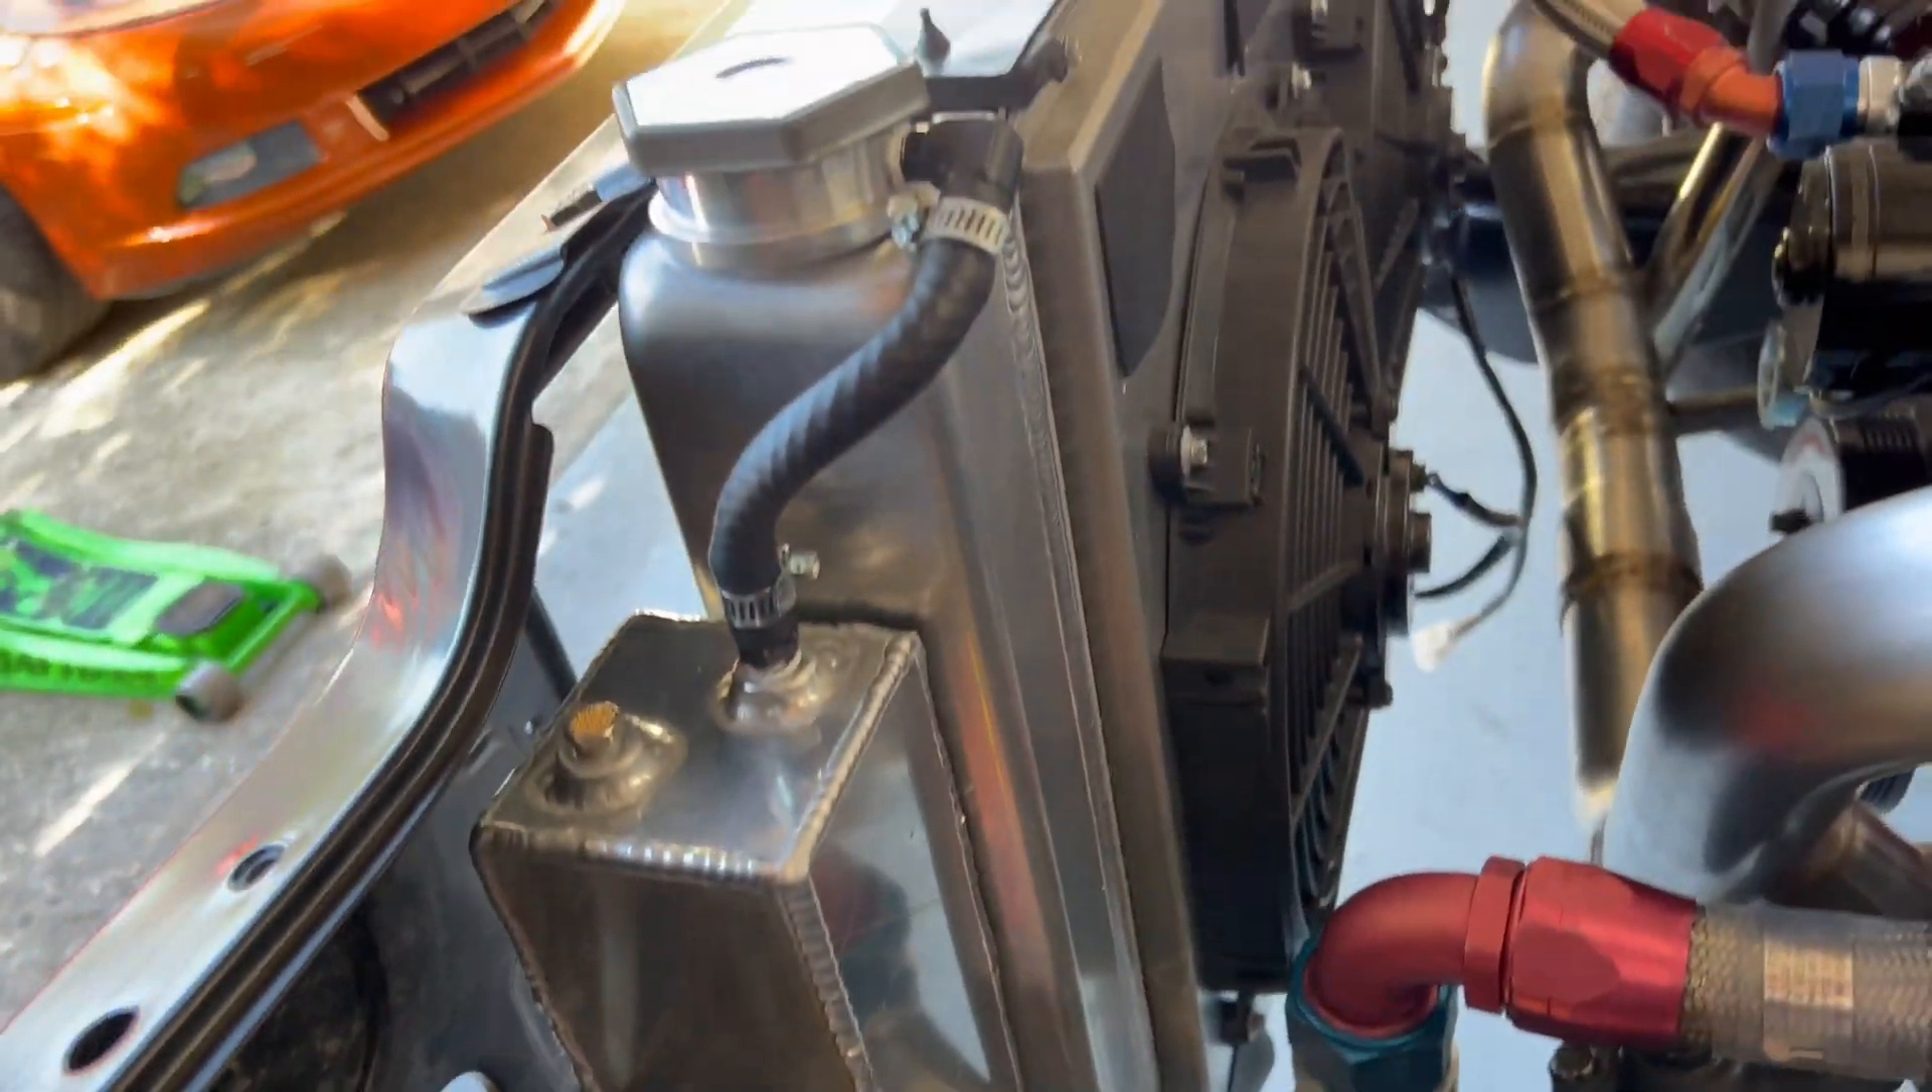We got our nifty little recovery tank all welded up.